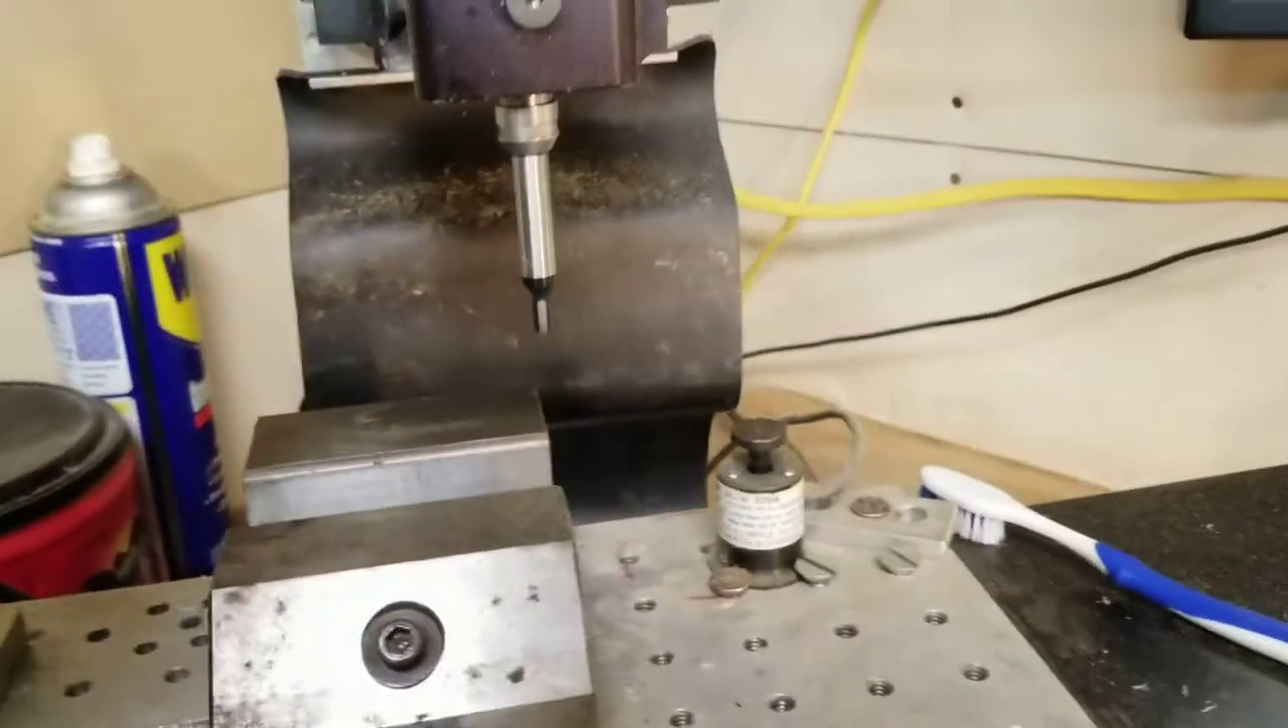We've got the edge finder in the spindle.